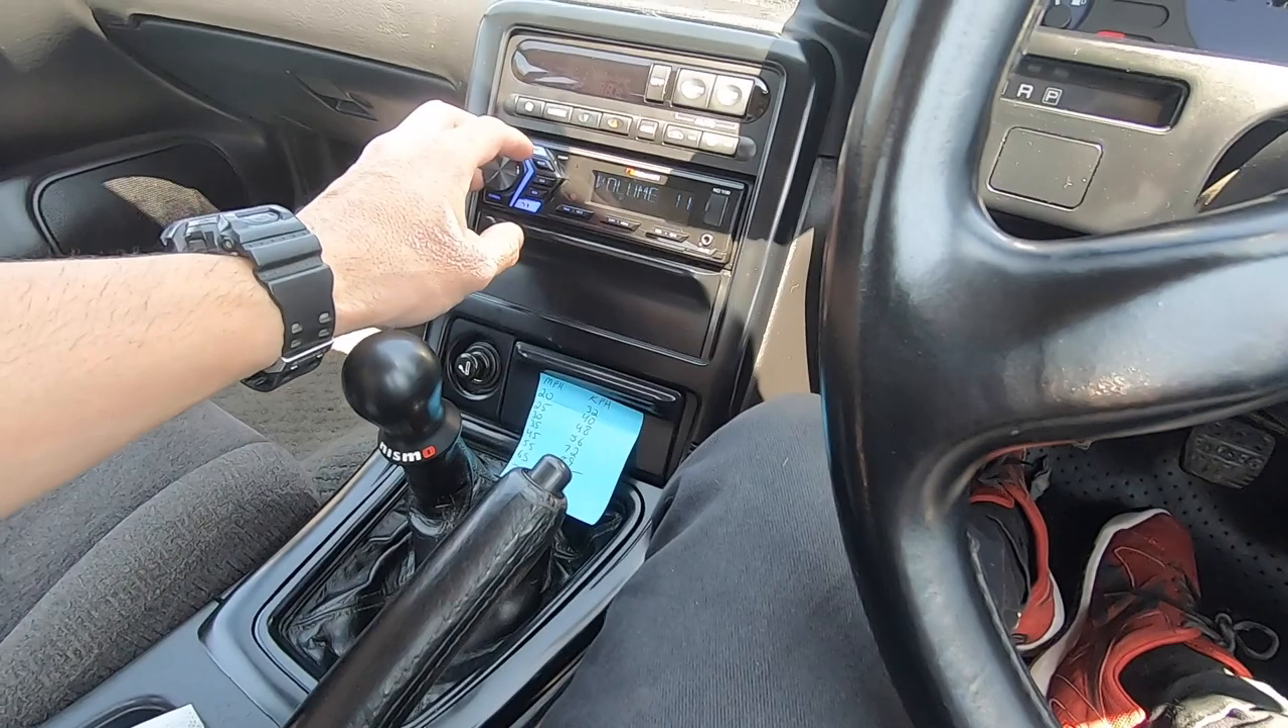Alright, got the radio in, let's check this thing out.